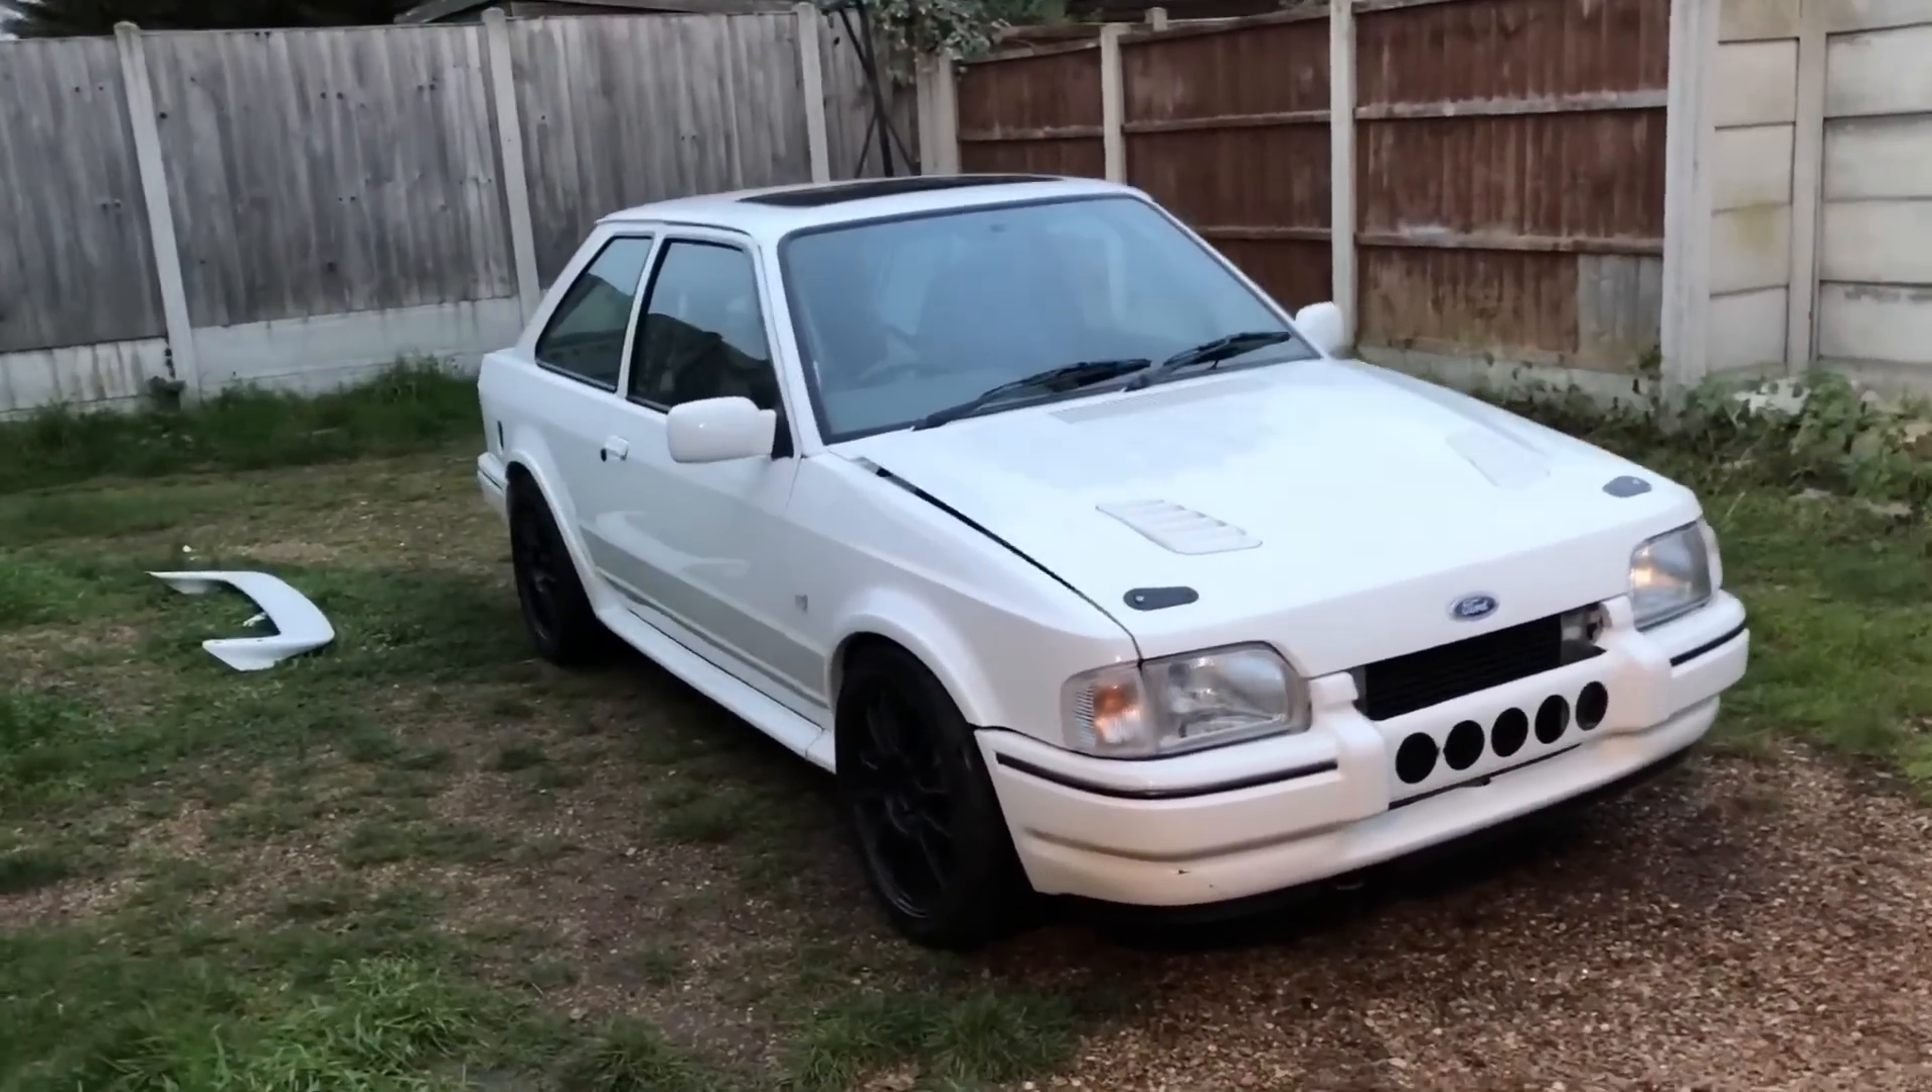So that's the car finished just got to put the spoiler back on.